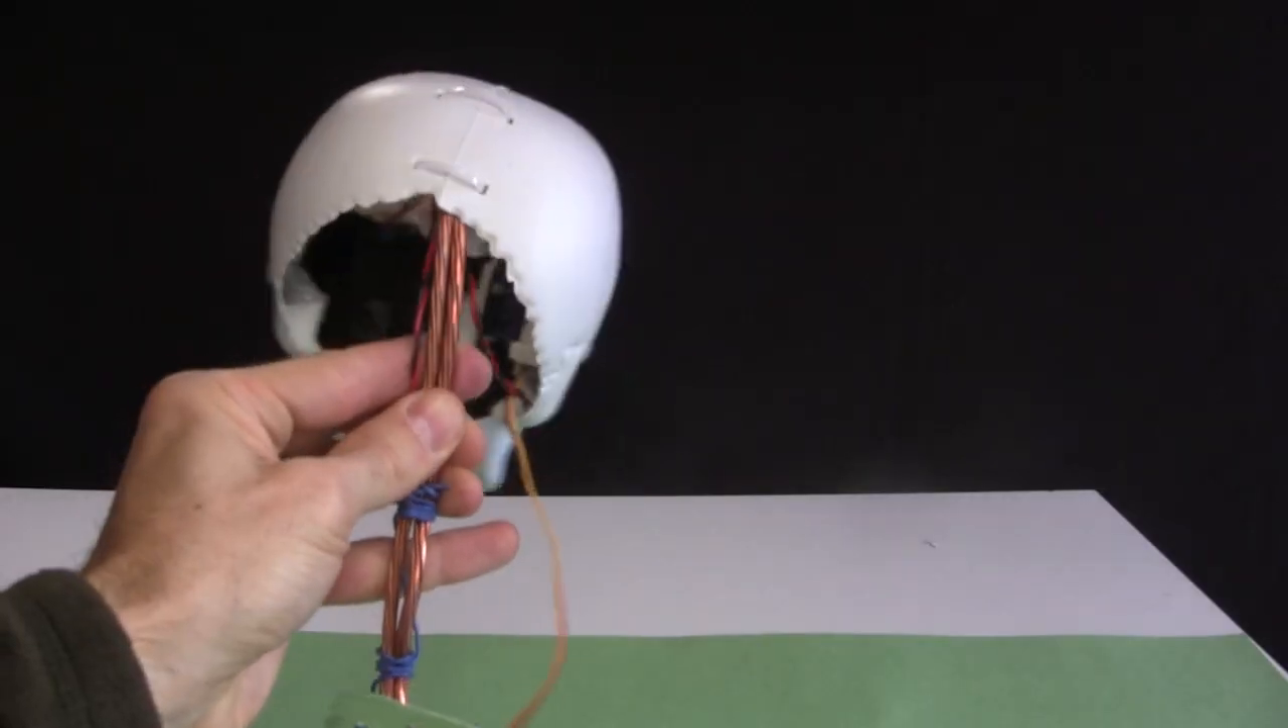I put the copper through, and it looks promising.